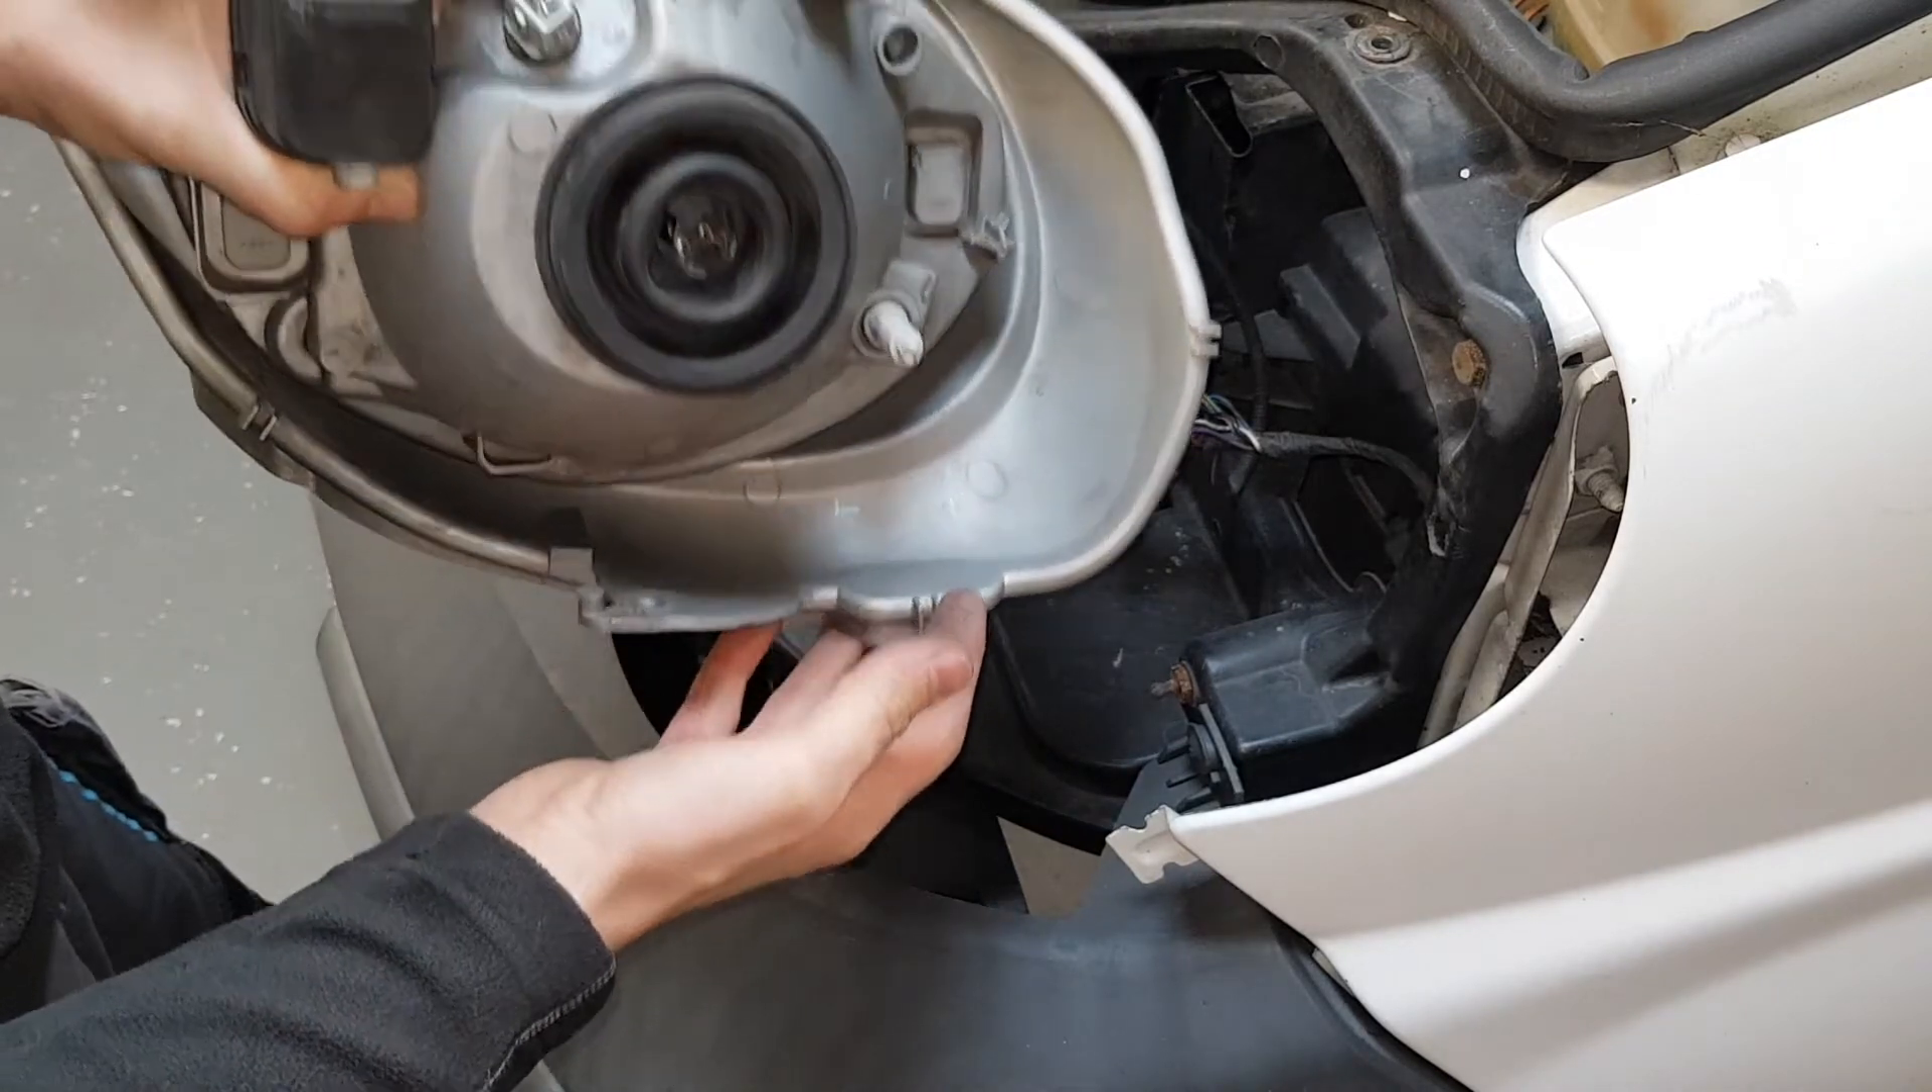So this is your one of your headlights removed.